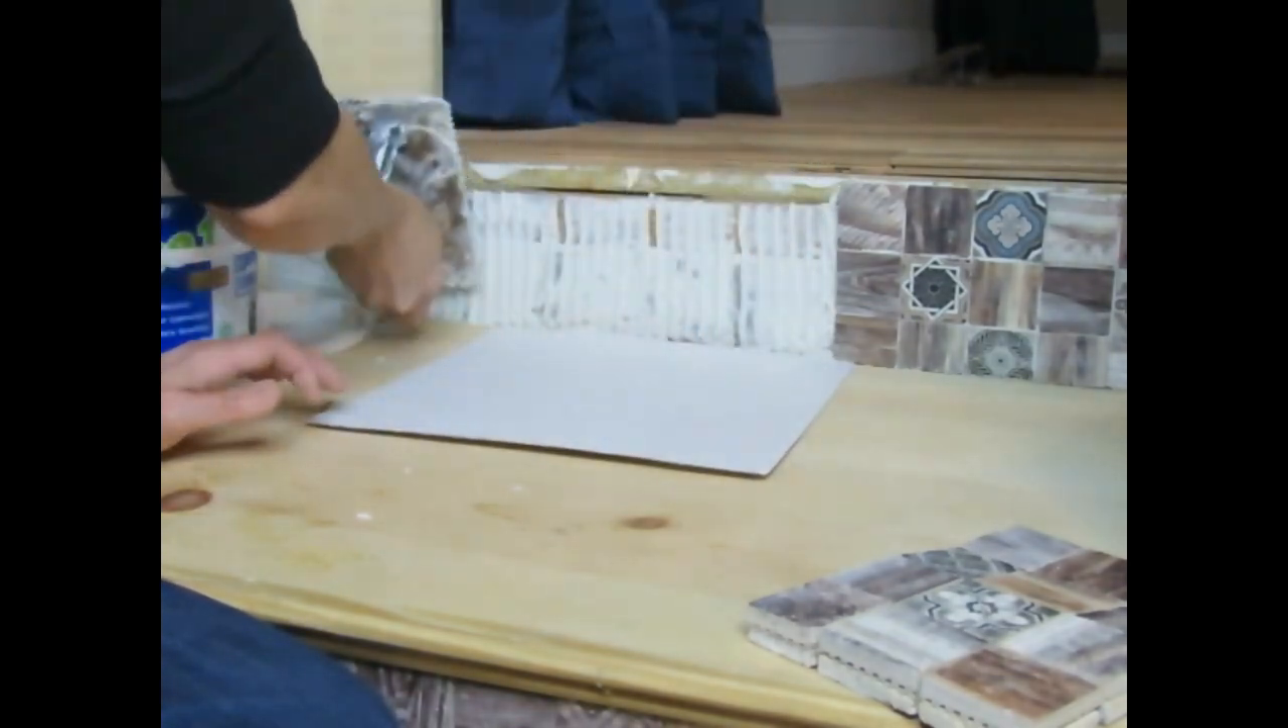Now I'm just repeating the steps until all the tile is in place.